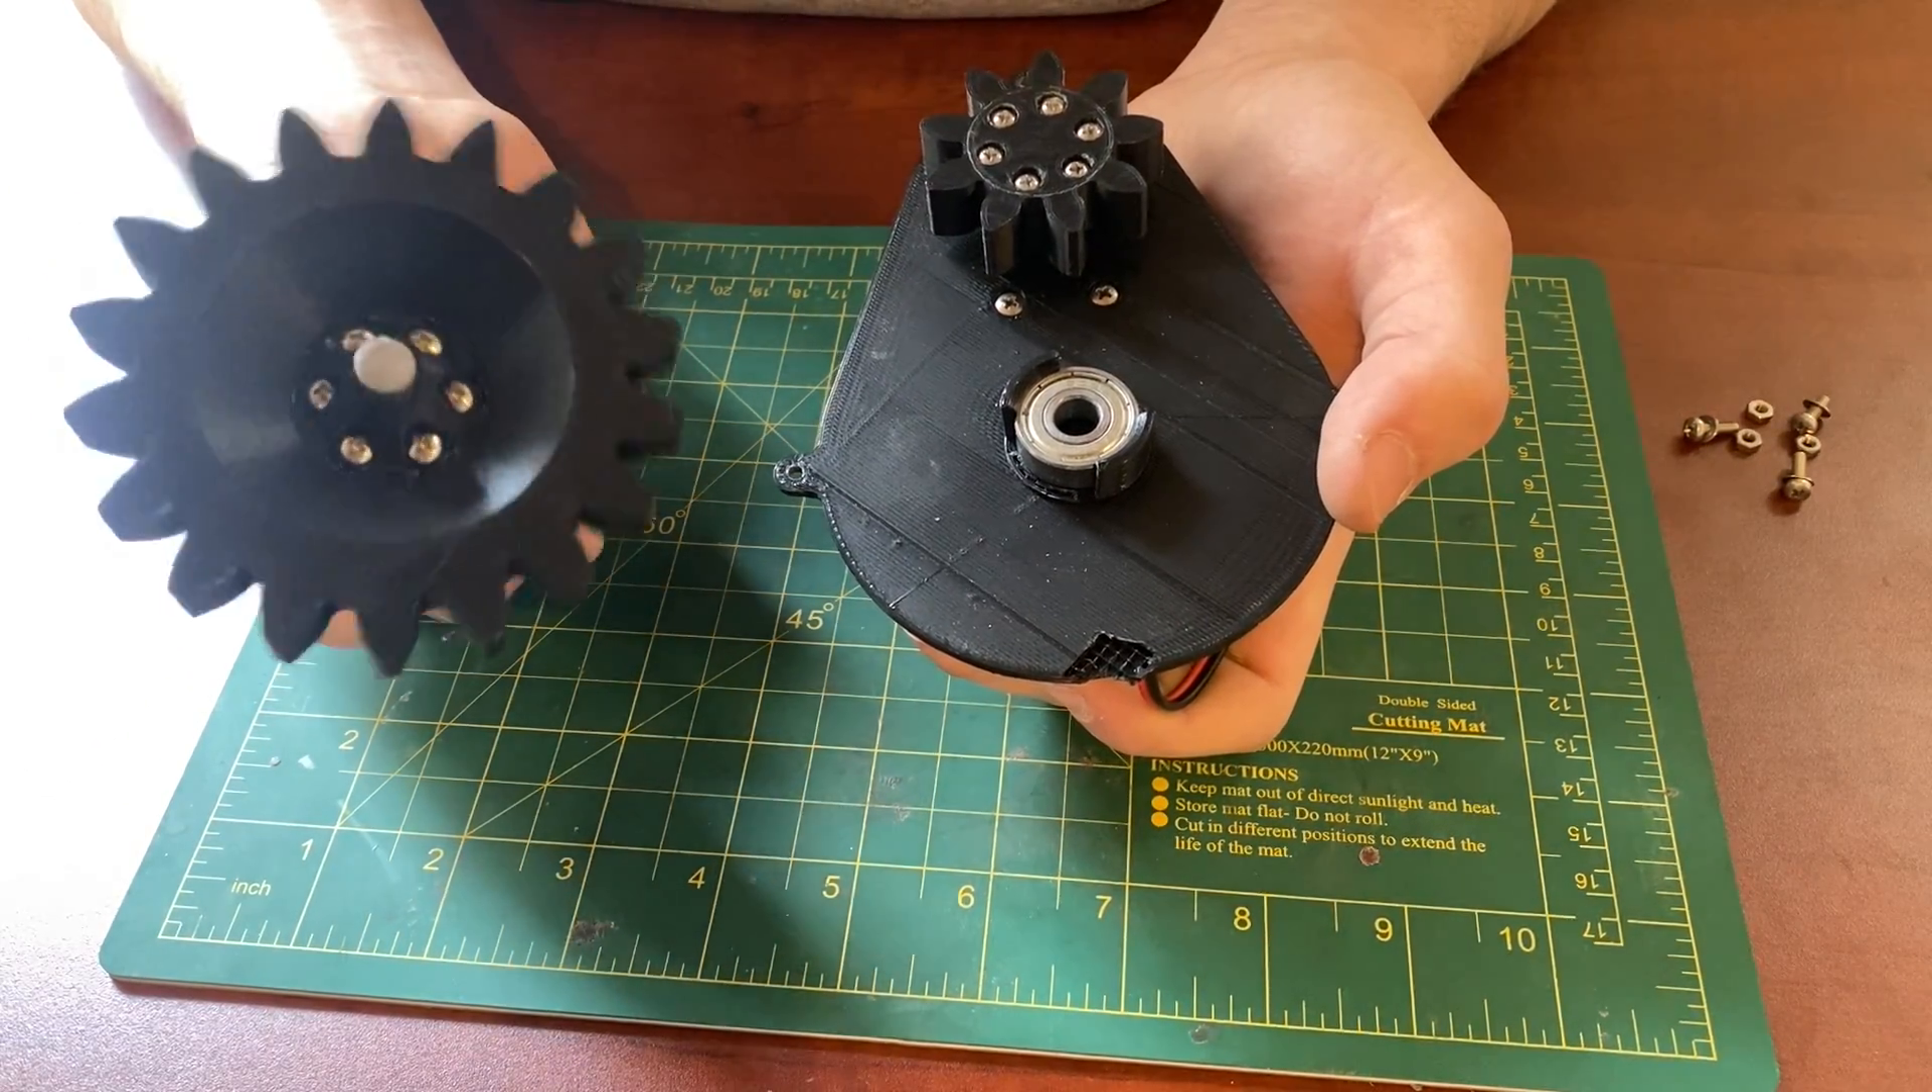The bearing just snaps in very nicely and it fits well.